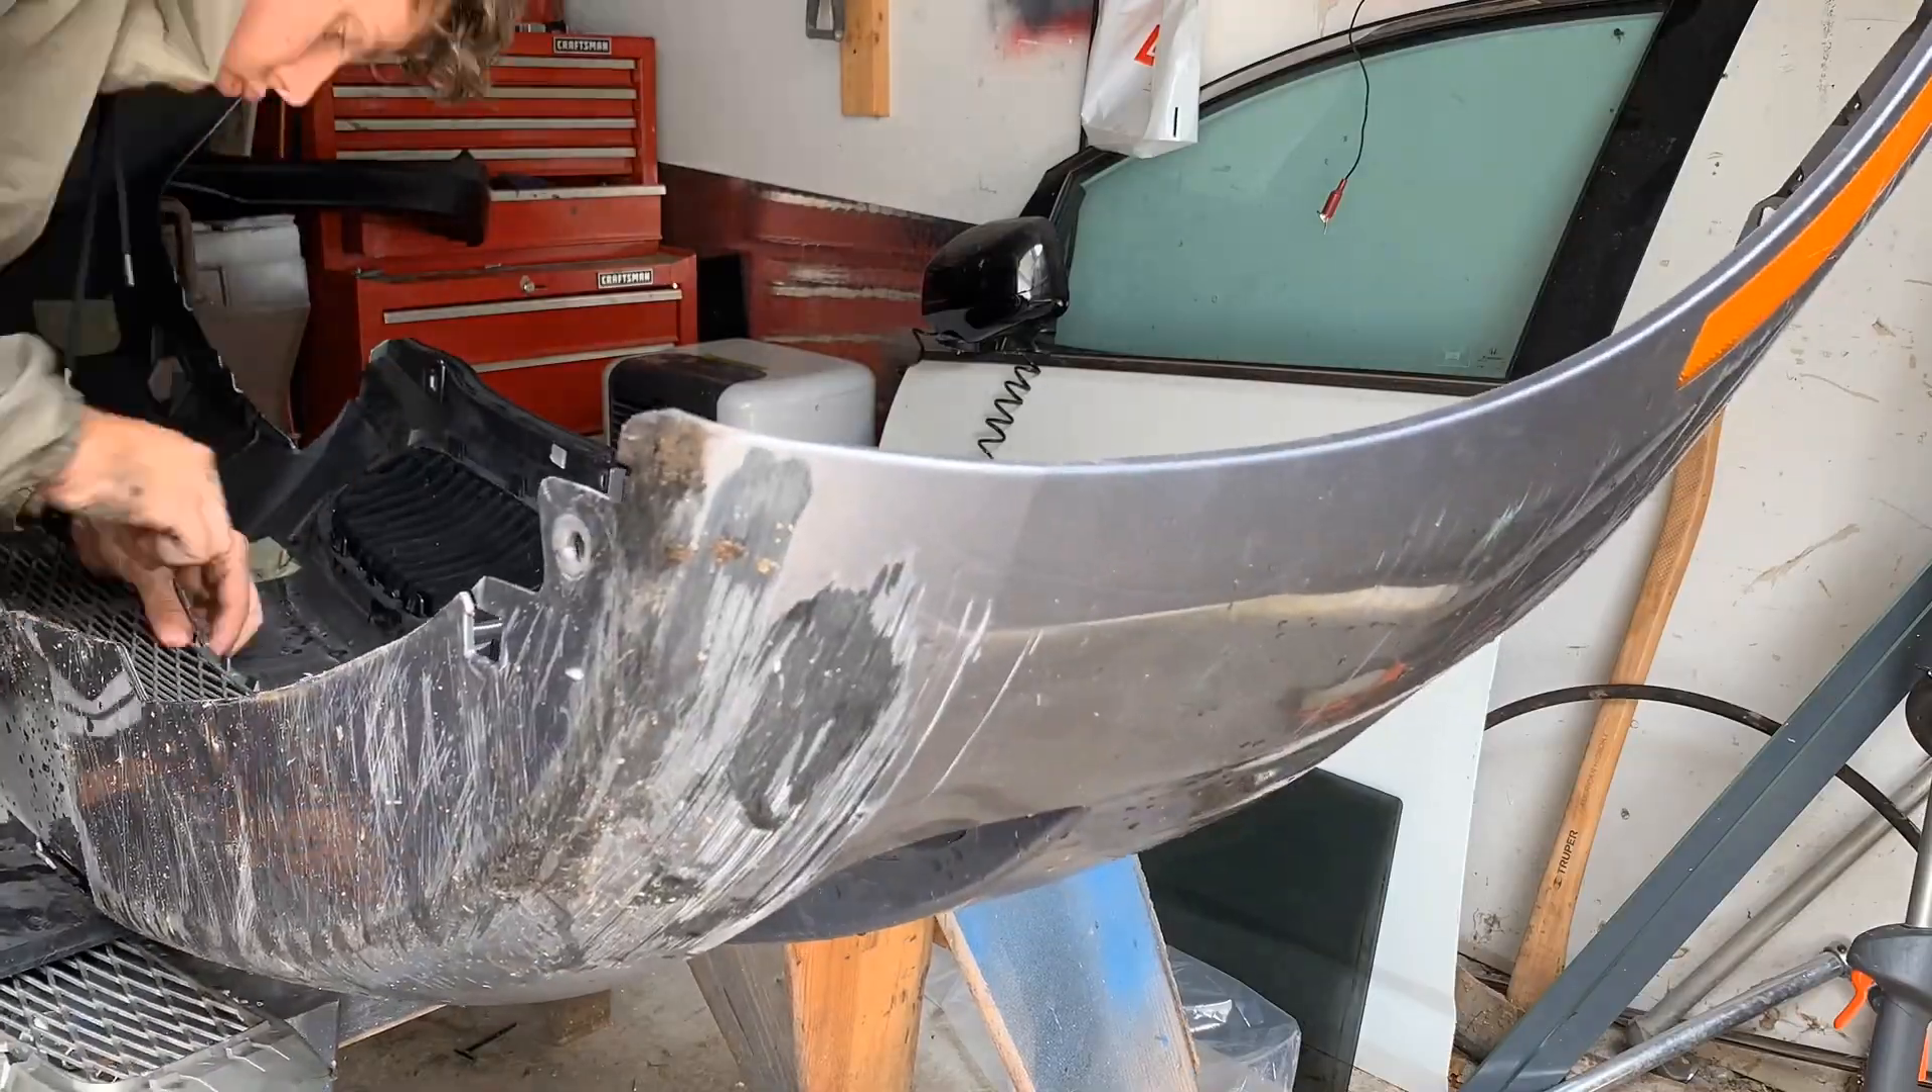I just went ahead and skipped the whole process of taking the bumper off because I'm sure all you guys know how to do that.